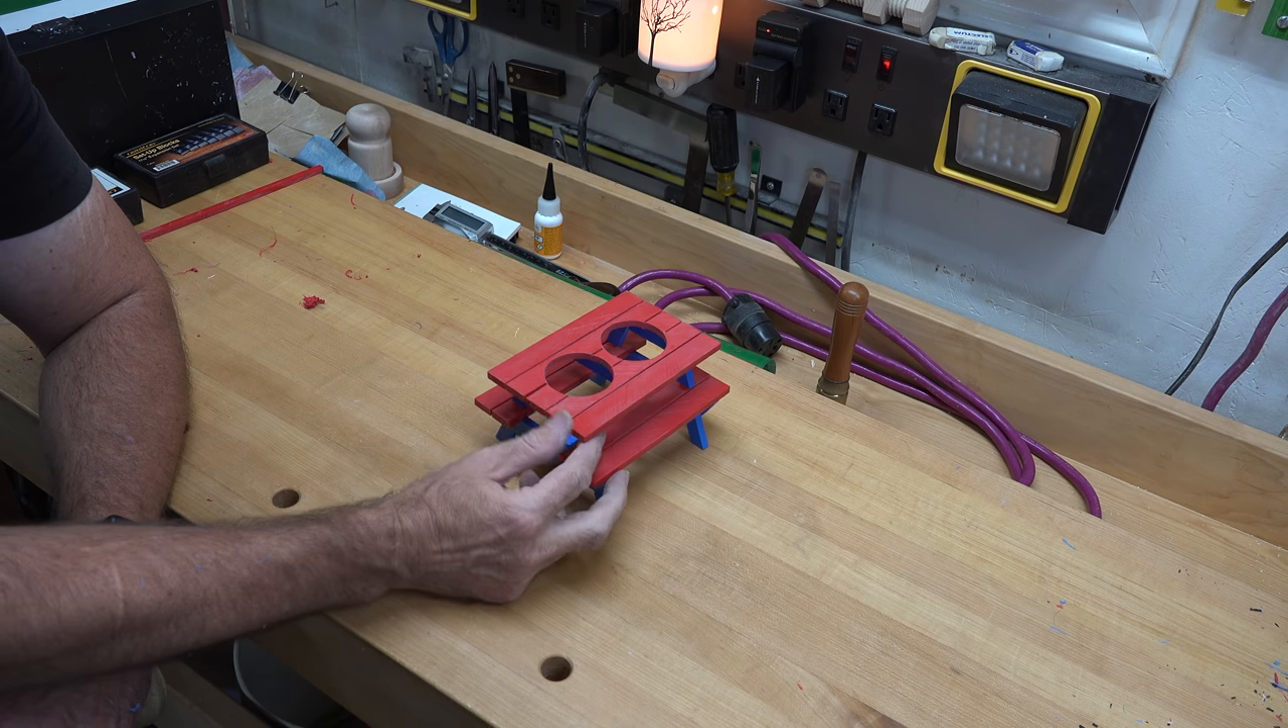With those last pieces glued in we have our little plastic picnic table.